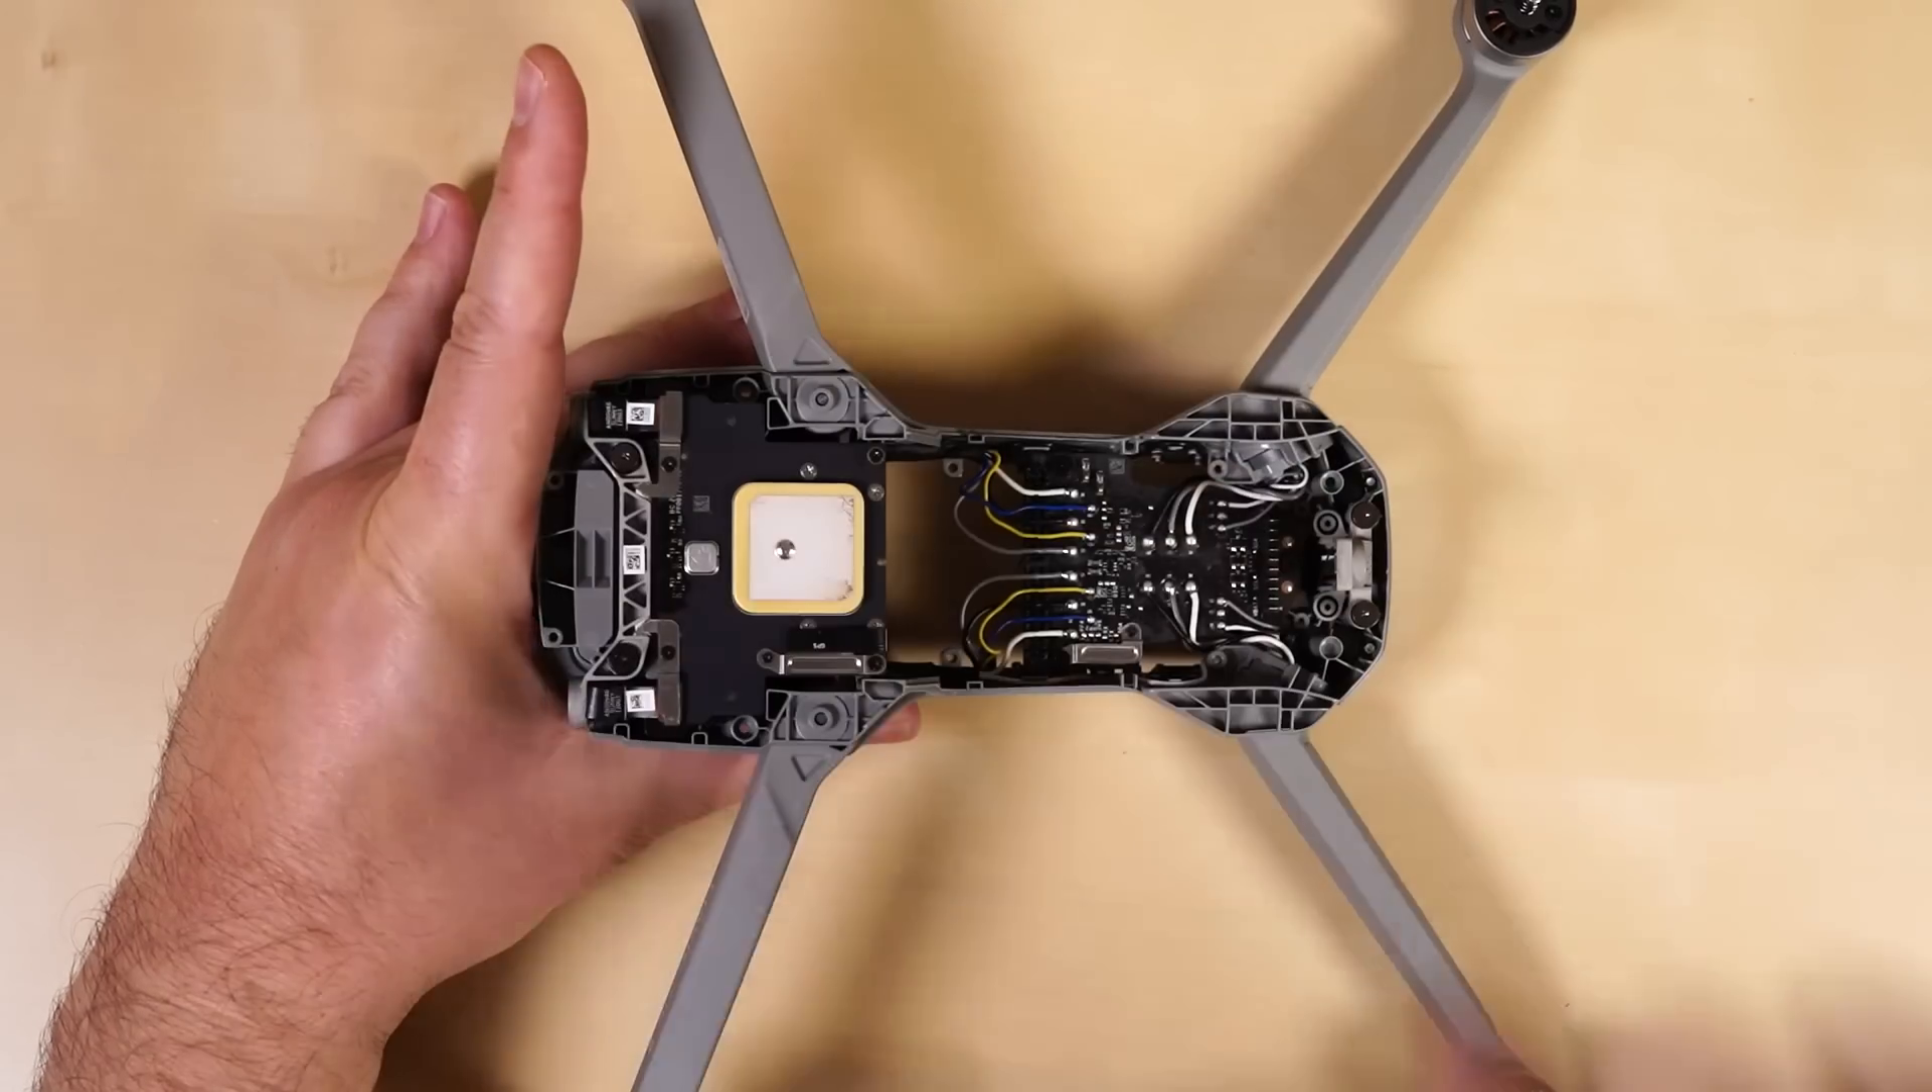The upper case removal reveals another board which looks to be home to the GPS hardware.